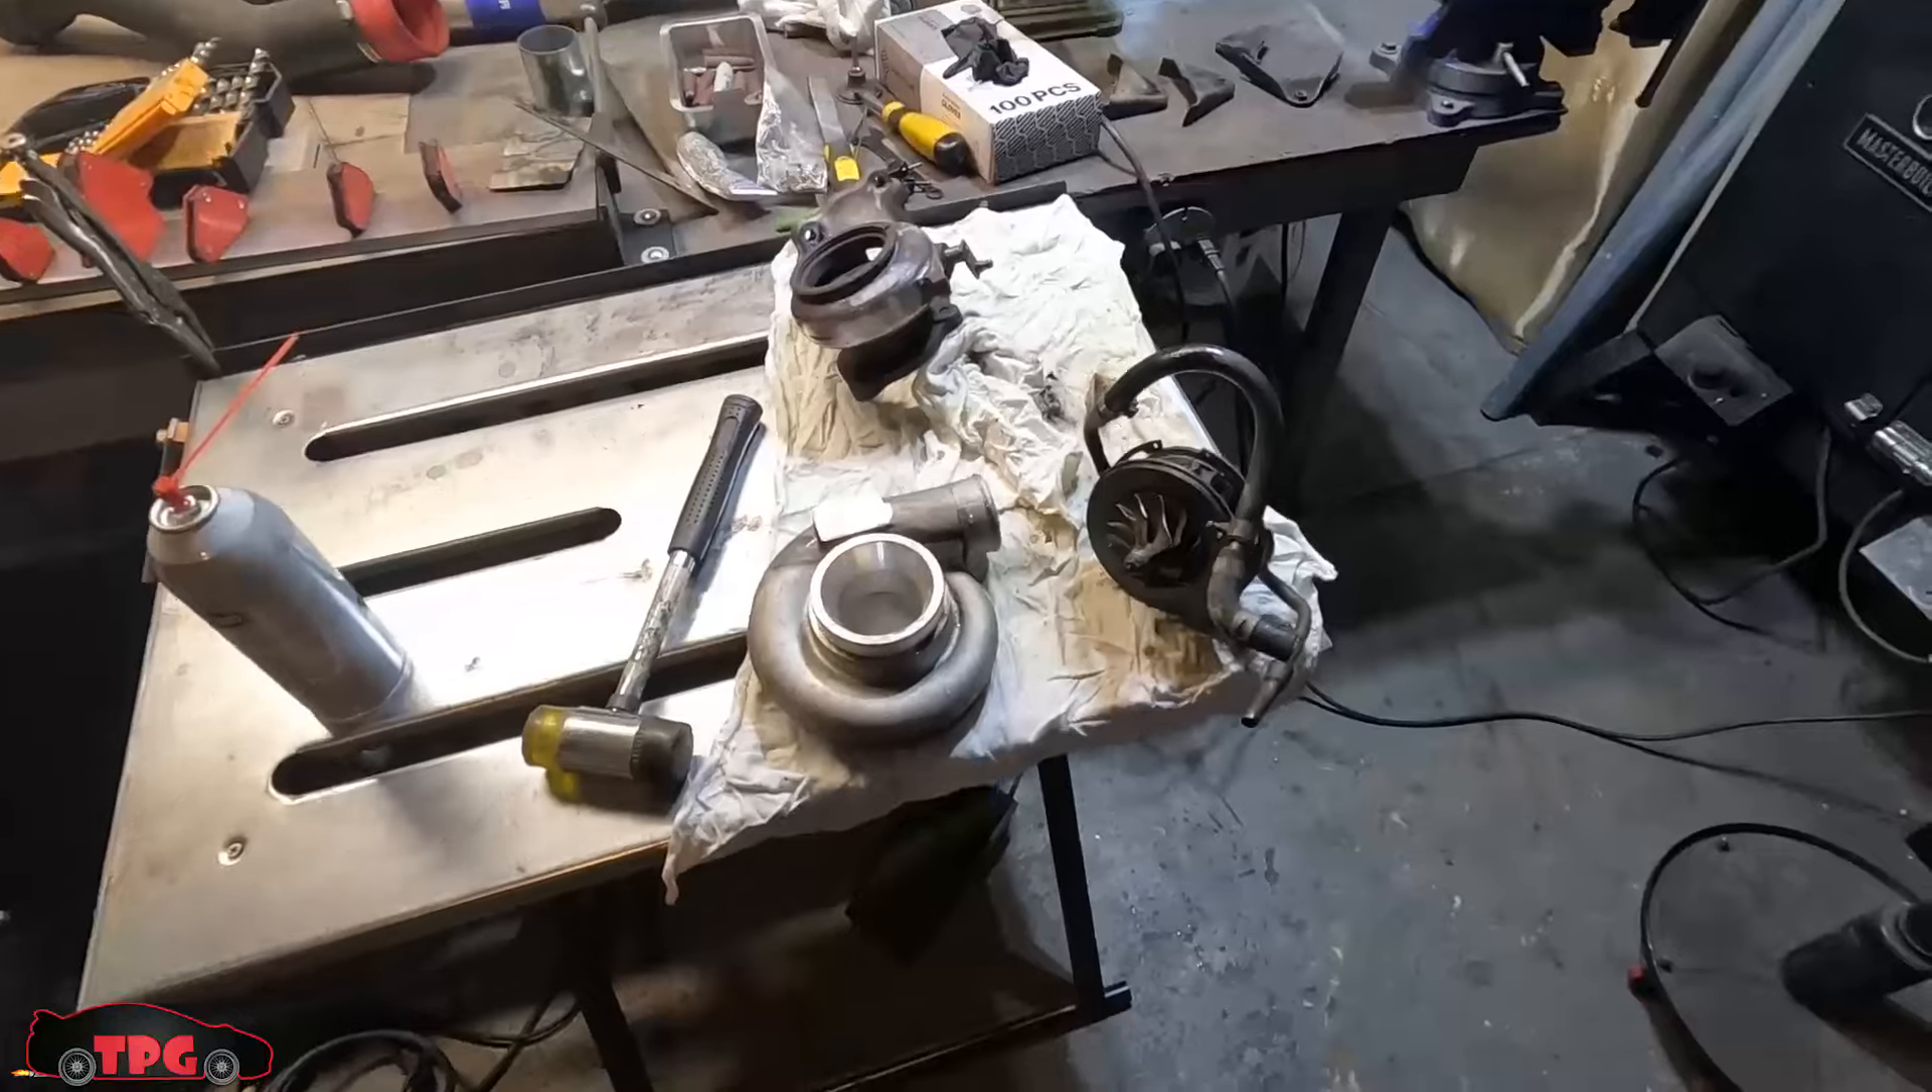I've got the turbo all pulled apart.